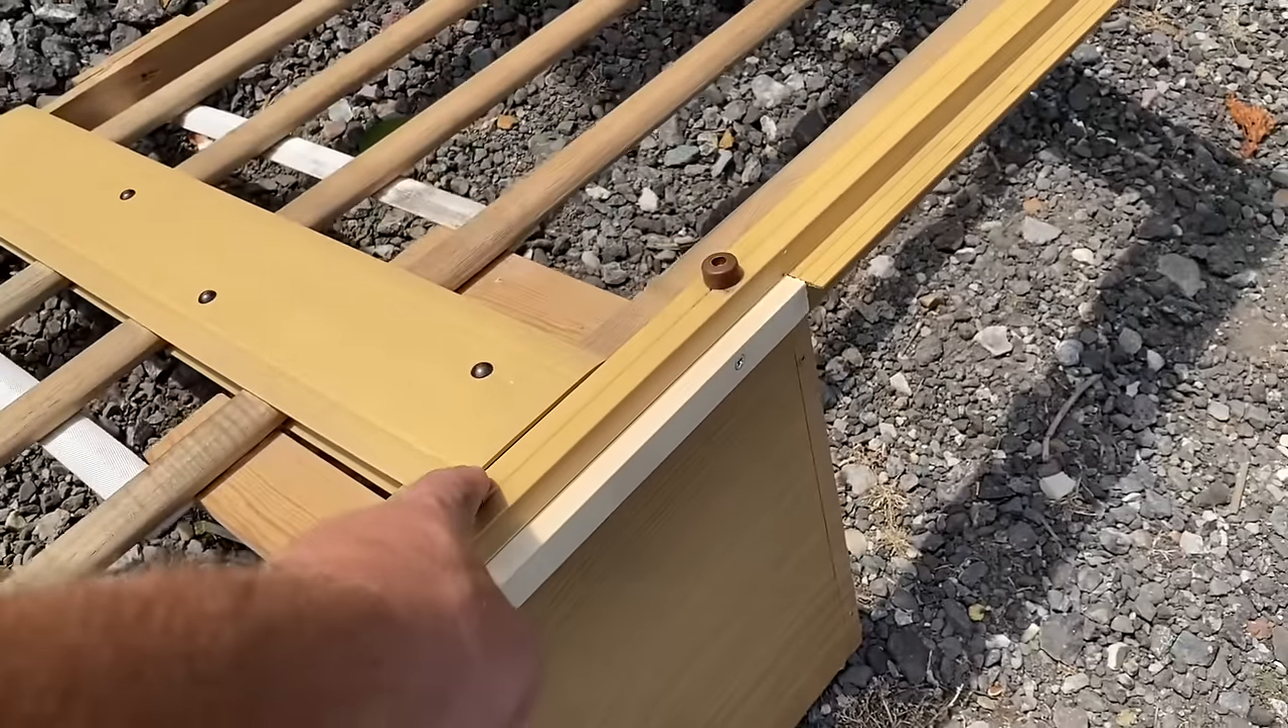But the repairs, they're all done. He's done them. See that nice new little bit of batten all the way along there. He's re-glued all of these, tightened them up. All of the slats are now lovely and tight.